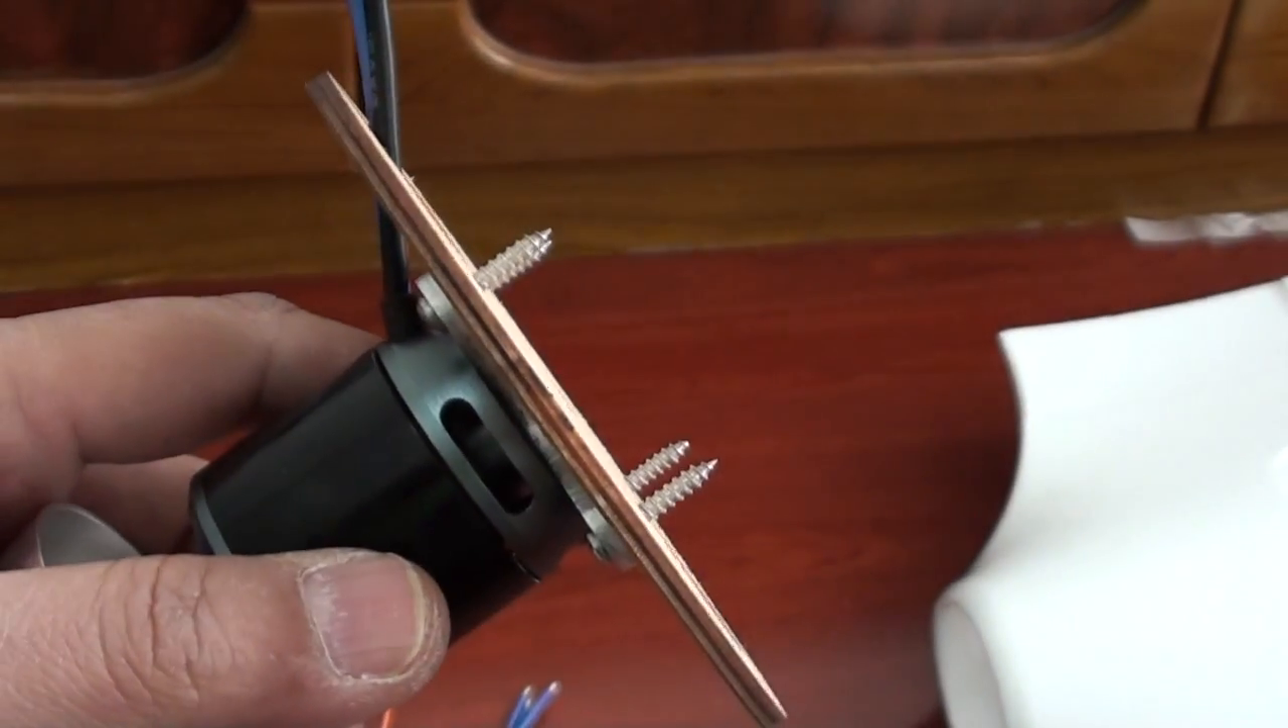And my motor is fixed on the motor mount with some screws hanging out here.